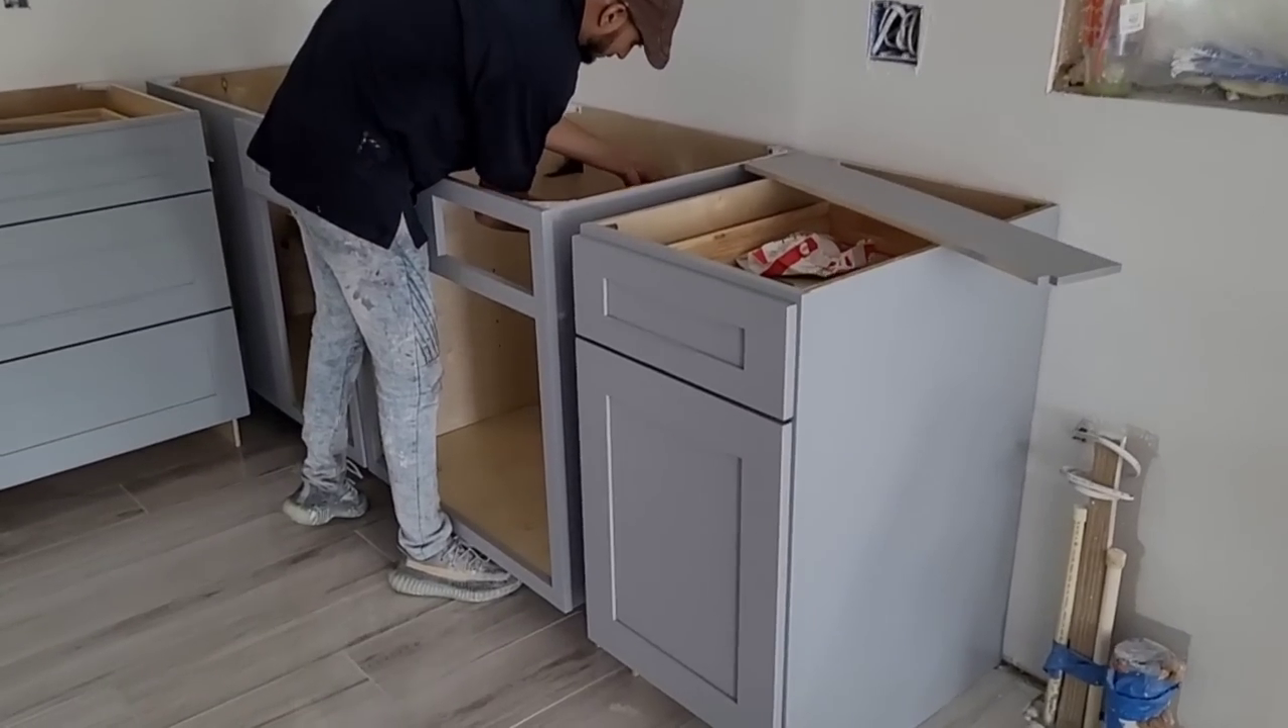Most of the cabinets are assembled now.